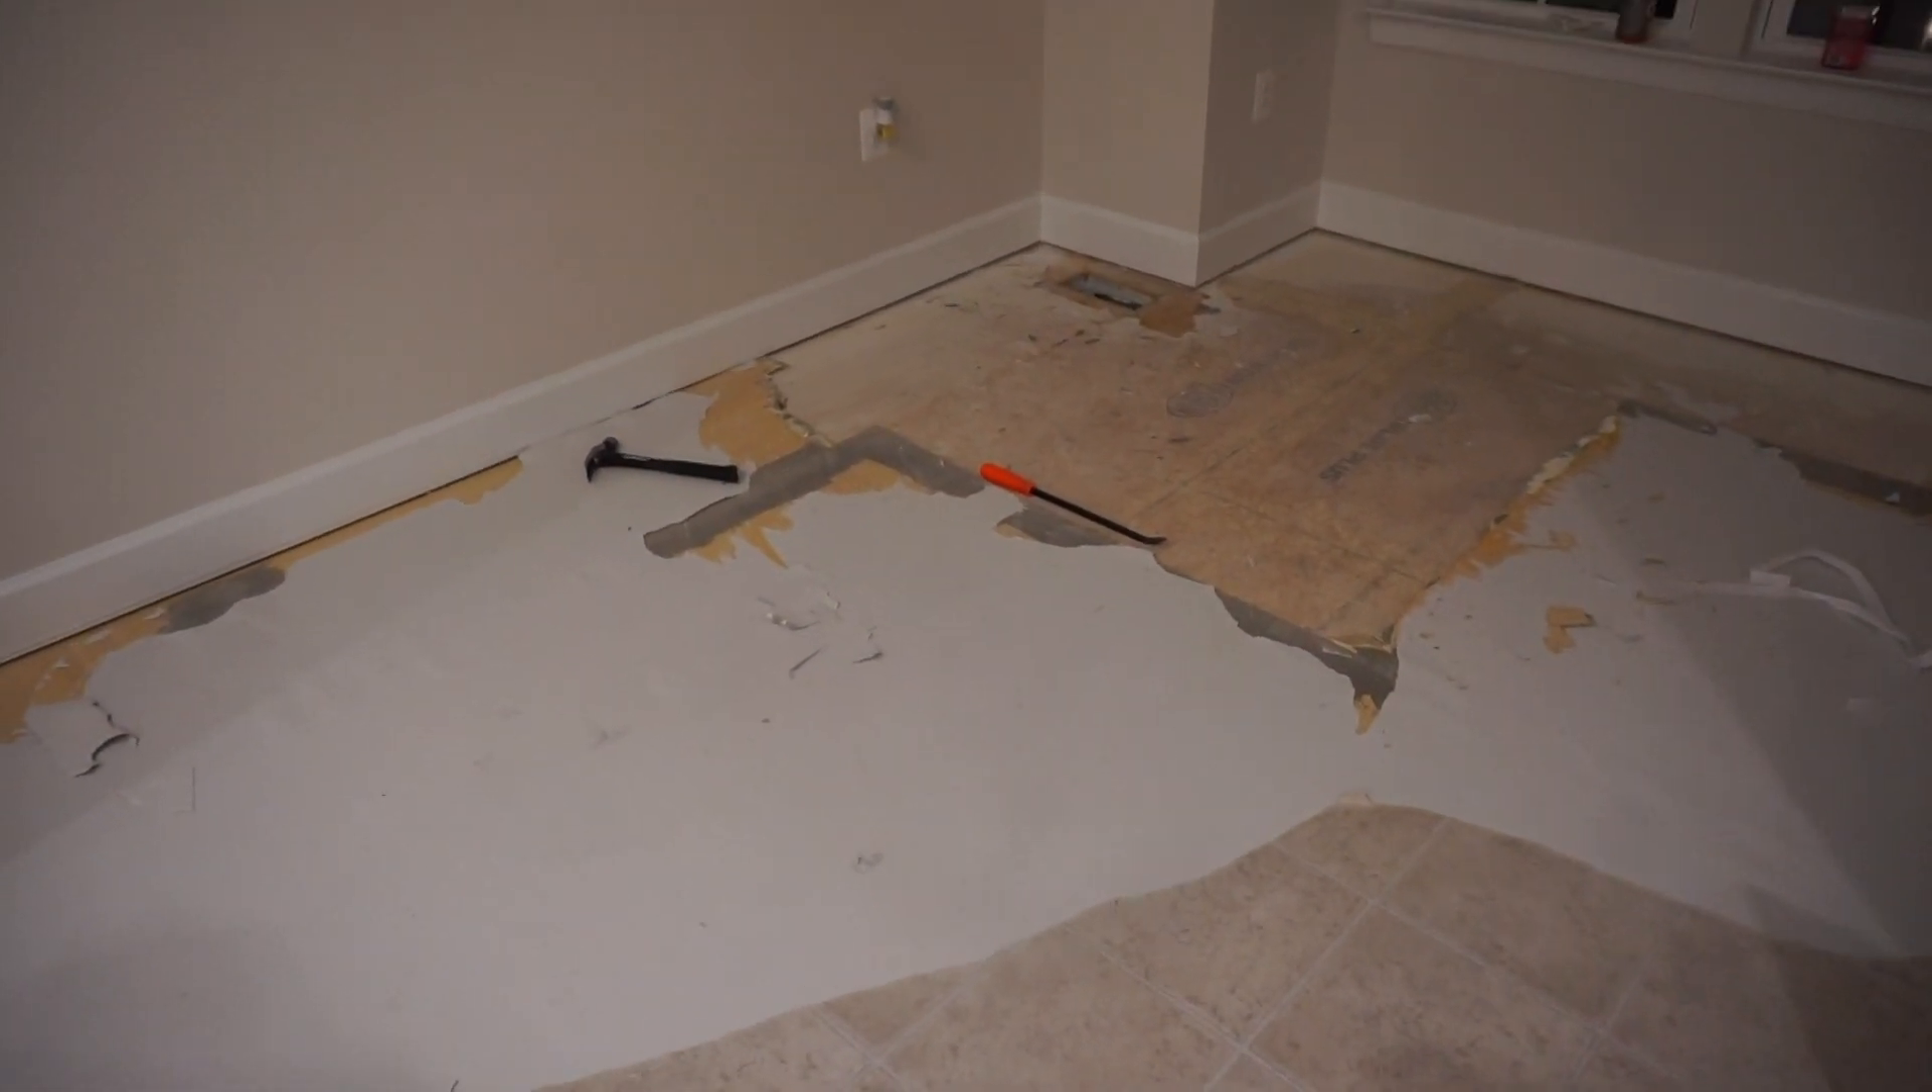And now he's starting to pull up the laminate in the dining room.